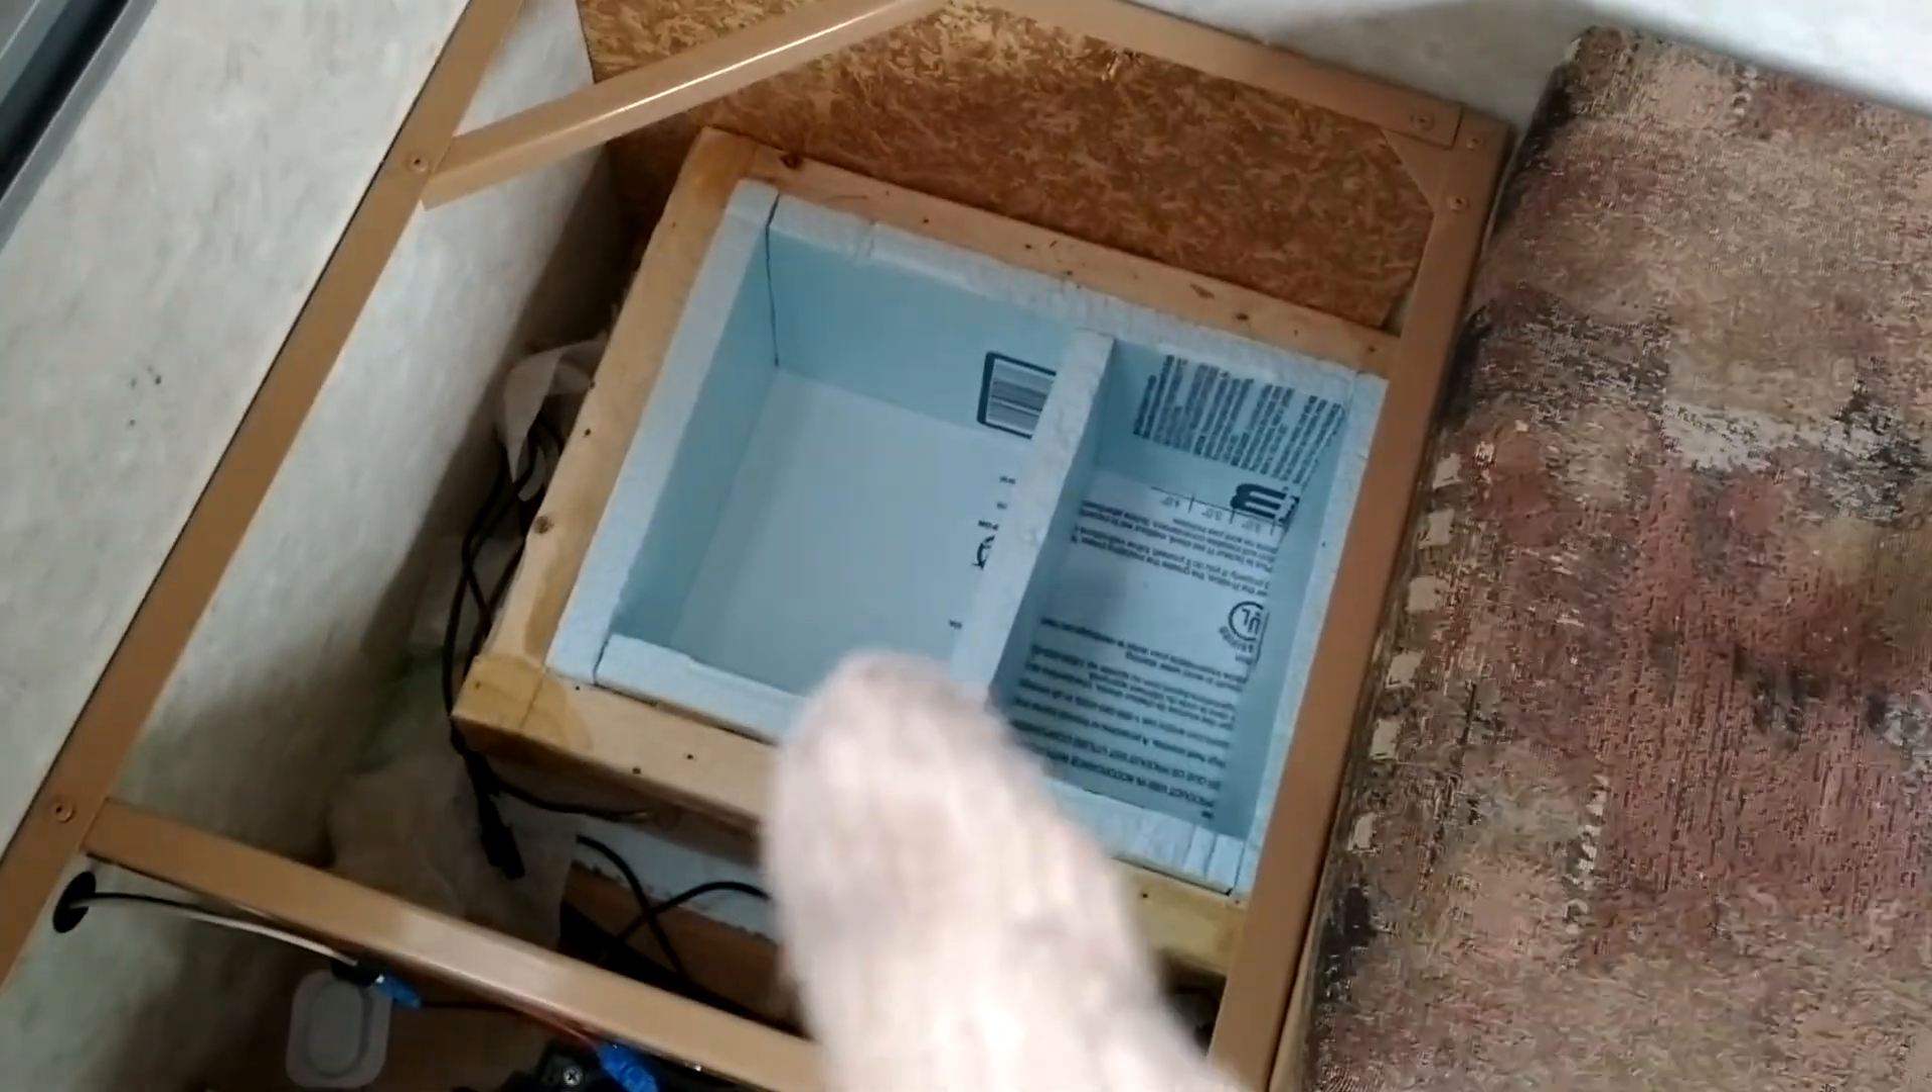So got all the uh got the two batteries out that's what it looks like when they're out.